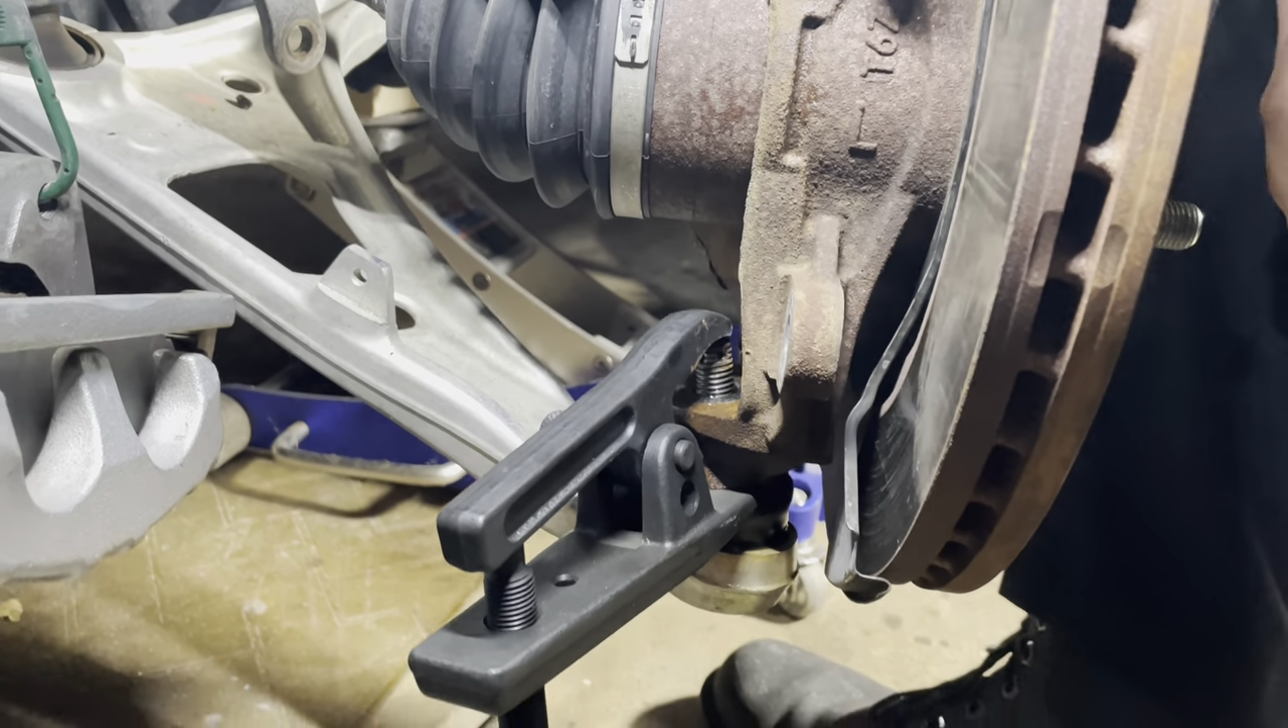Alright, so that's what the tool looks like installed.